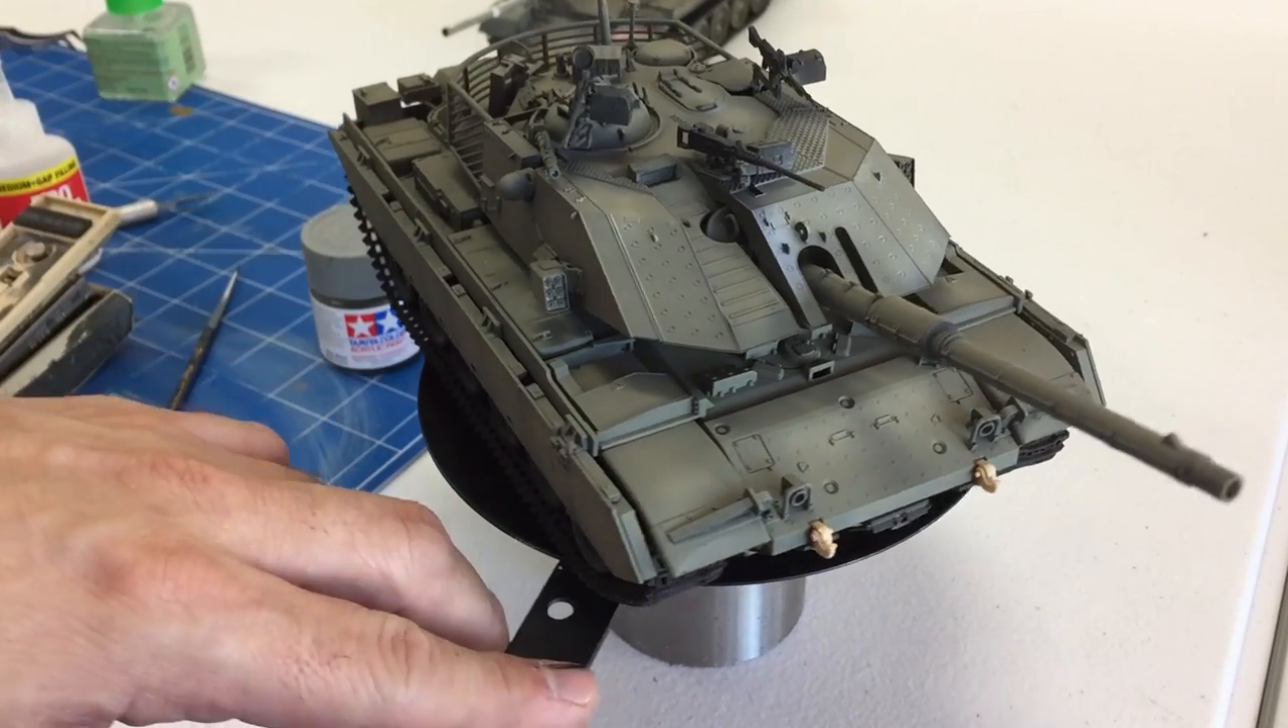Okay, I've gone ahead and done some of the assembly on the kit and glued the top and bottom together.